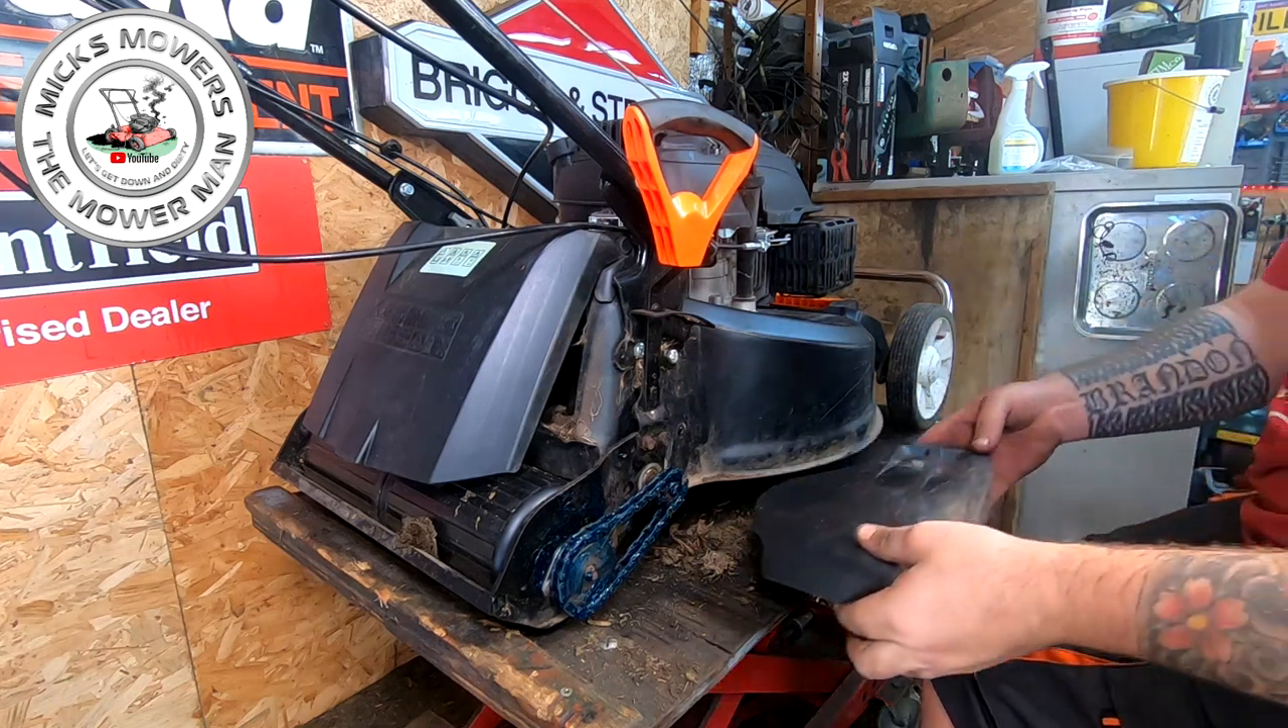And then just got to put all these plastic covers back on of which i now can't remember which one which one goes where and what goes where.